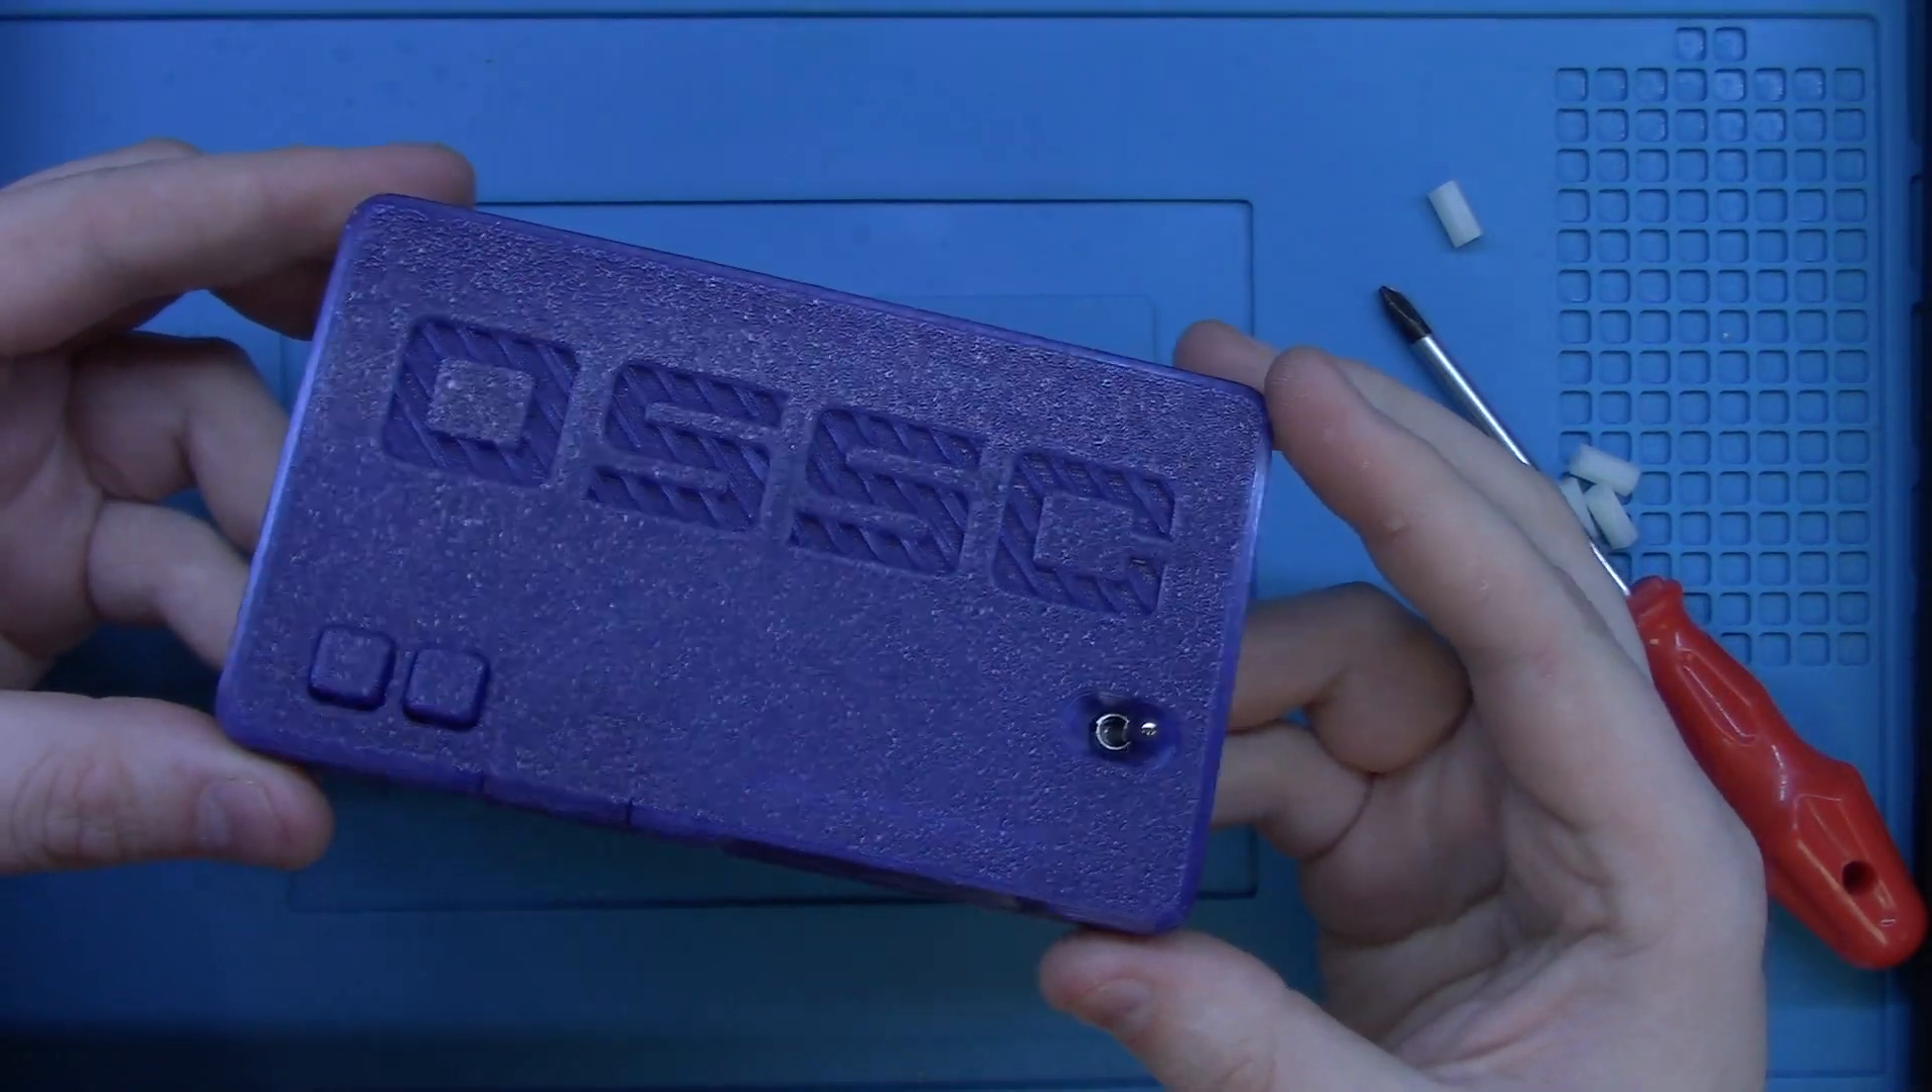Your OSSC is now protected with a nice fully enclosed shell.